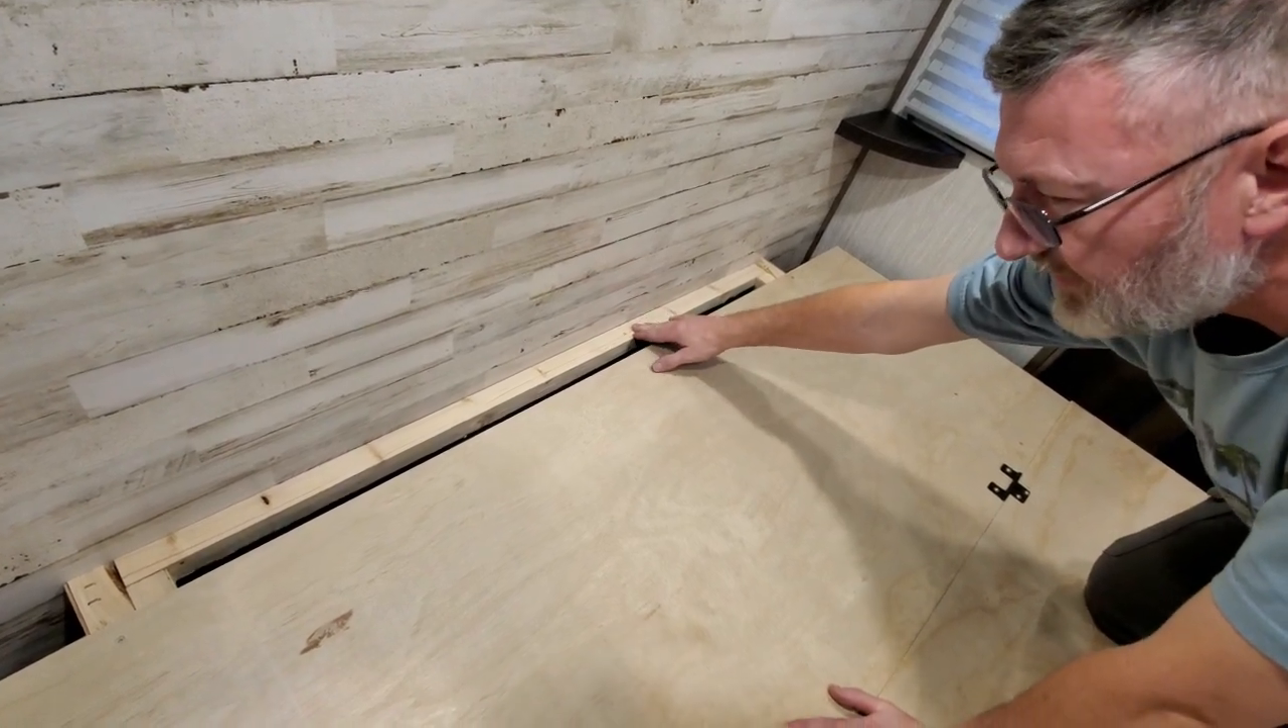Here at the head of the bed they didn't even take this plywood up to sit on this cross piece here.